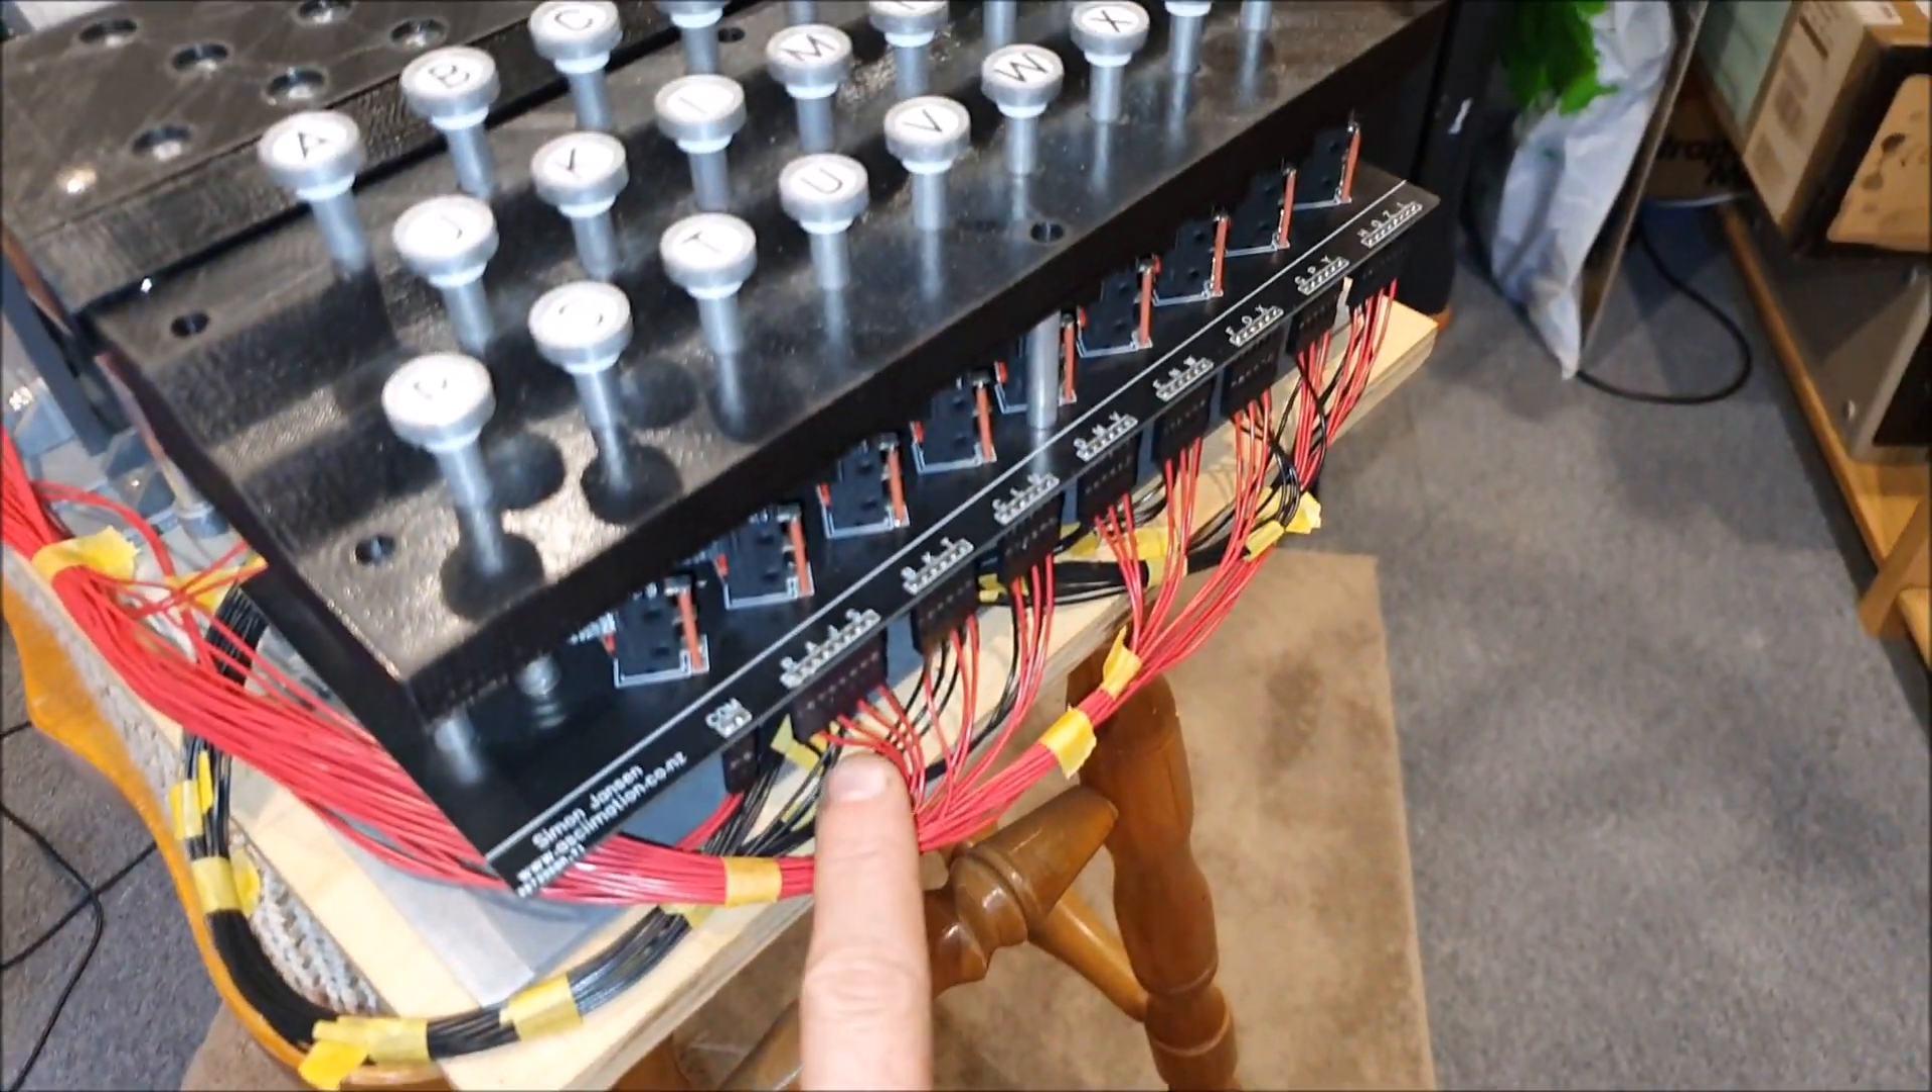This is where I've got up to tonight. I've done the wiring to the front here.